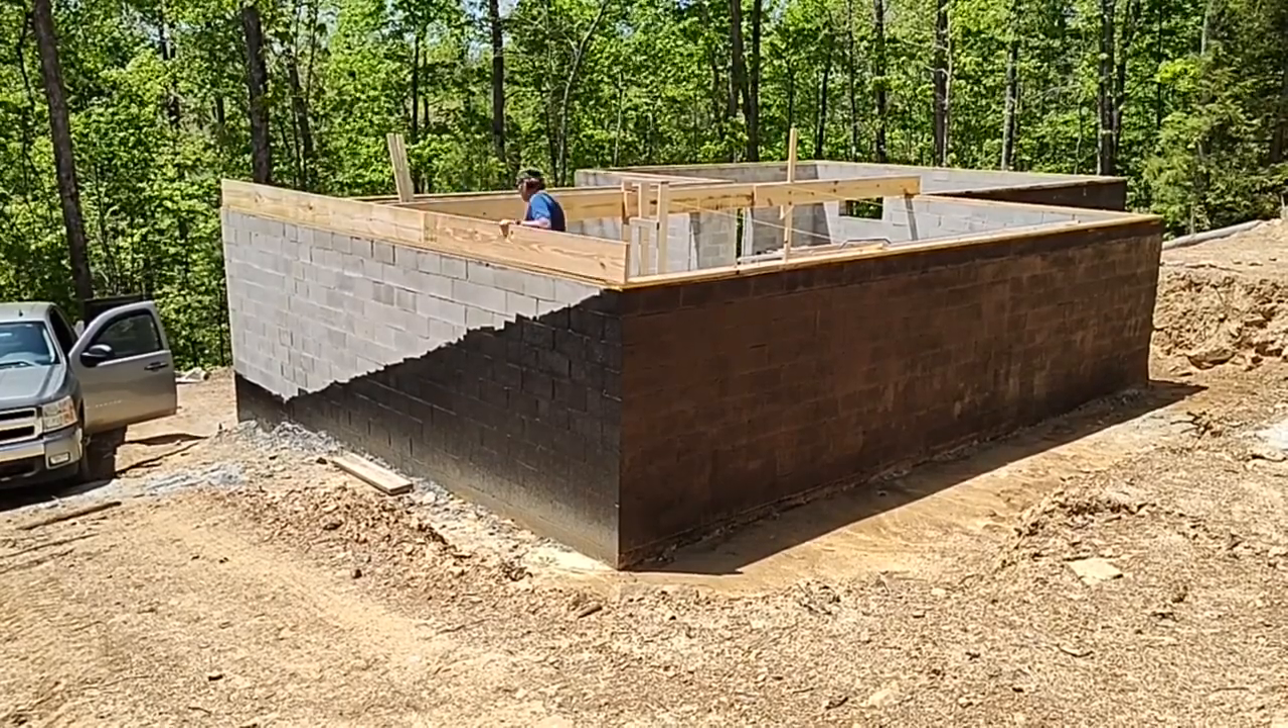At this point, the sill plate is down, and I'm starting to put up the rim joists and the carrying beams that will transfer the load from the roof.